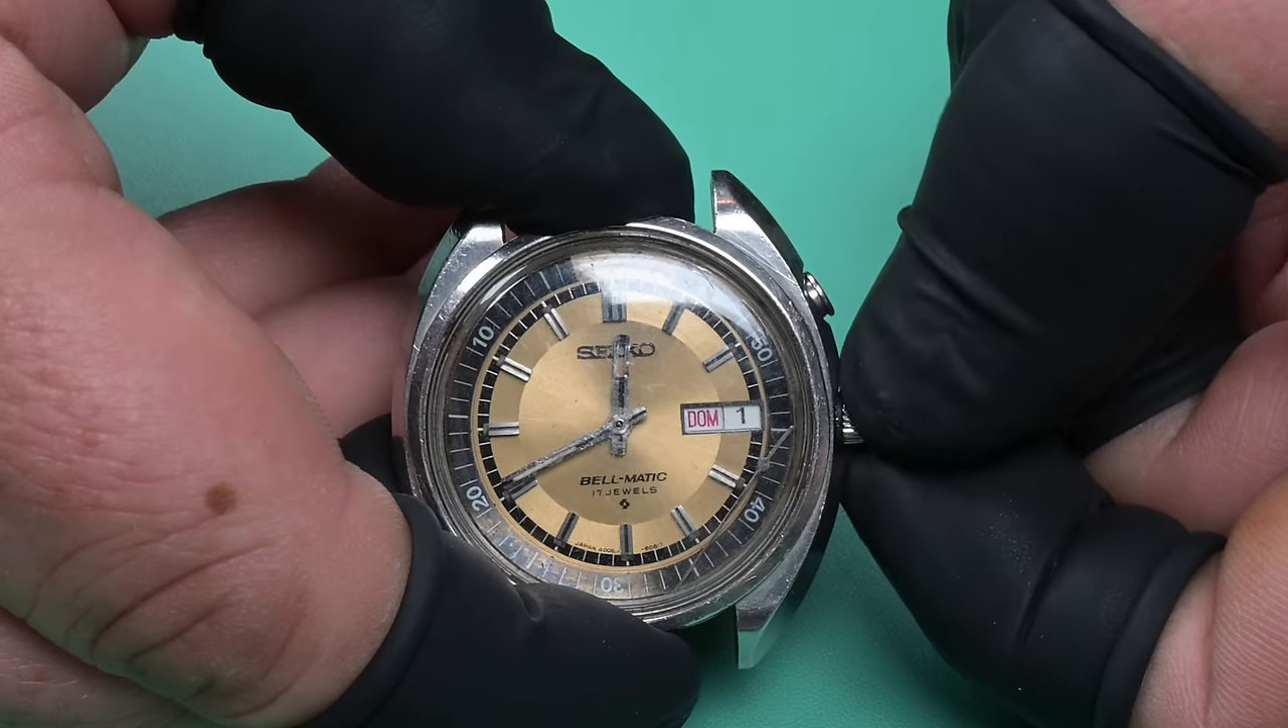Uh obviously as you can see there the seconds hand is not attached but the alarm rings seems to rotate around okay.